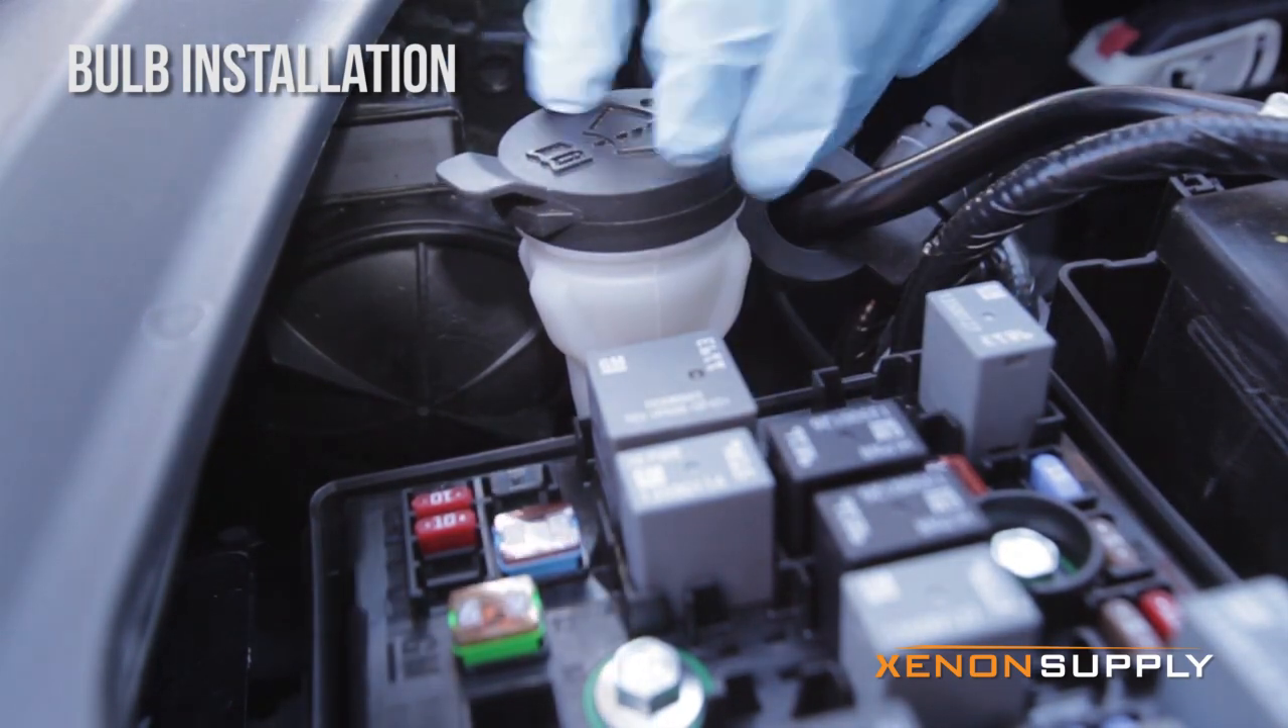I've gone ahead and removed the cover on the fuse box.